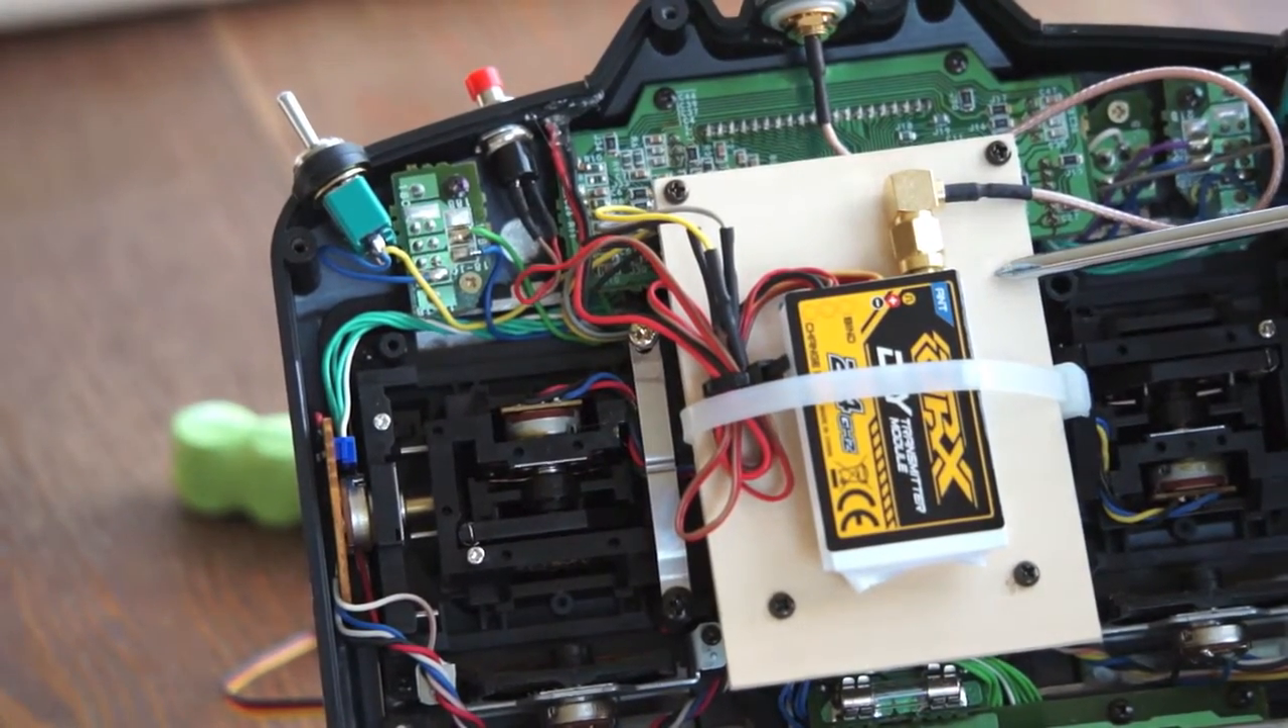The whole unit's been mounted on a piece of one millimeter marine ply.